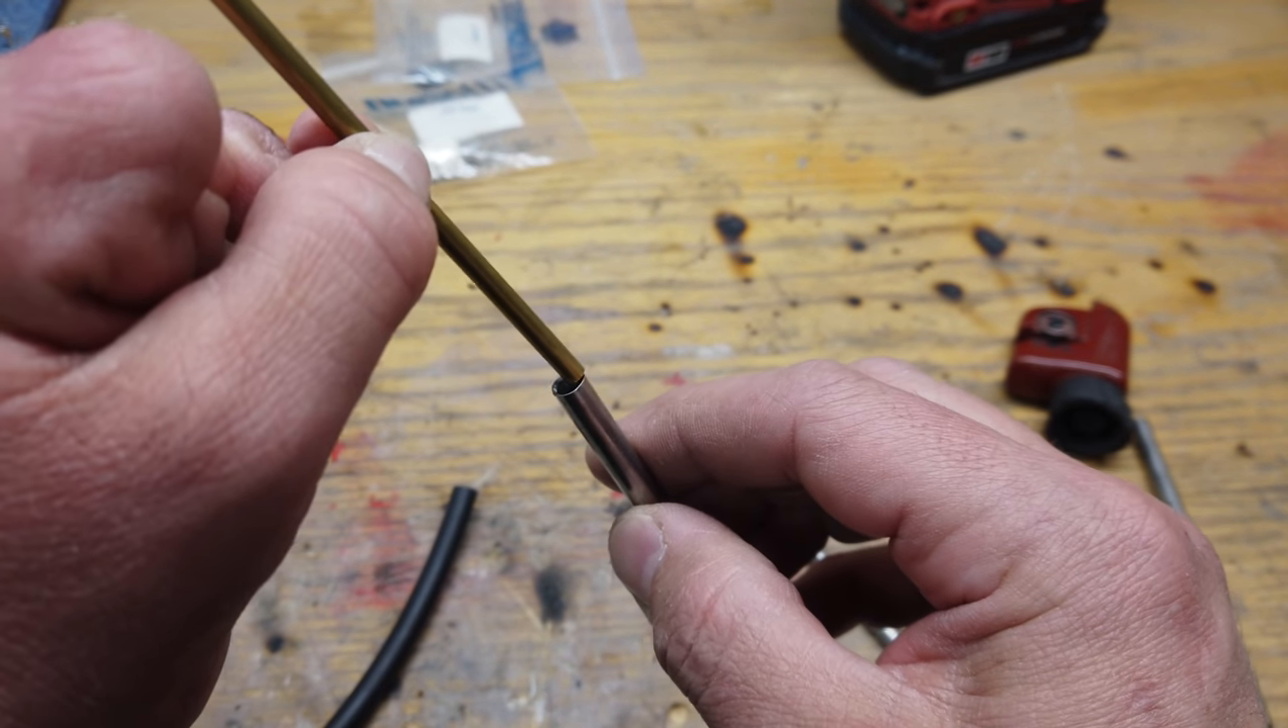You can see the bore size difference is significant. So, this one actually fits right inside the stainless steel tubing.